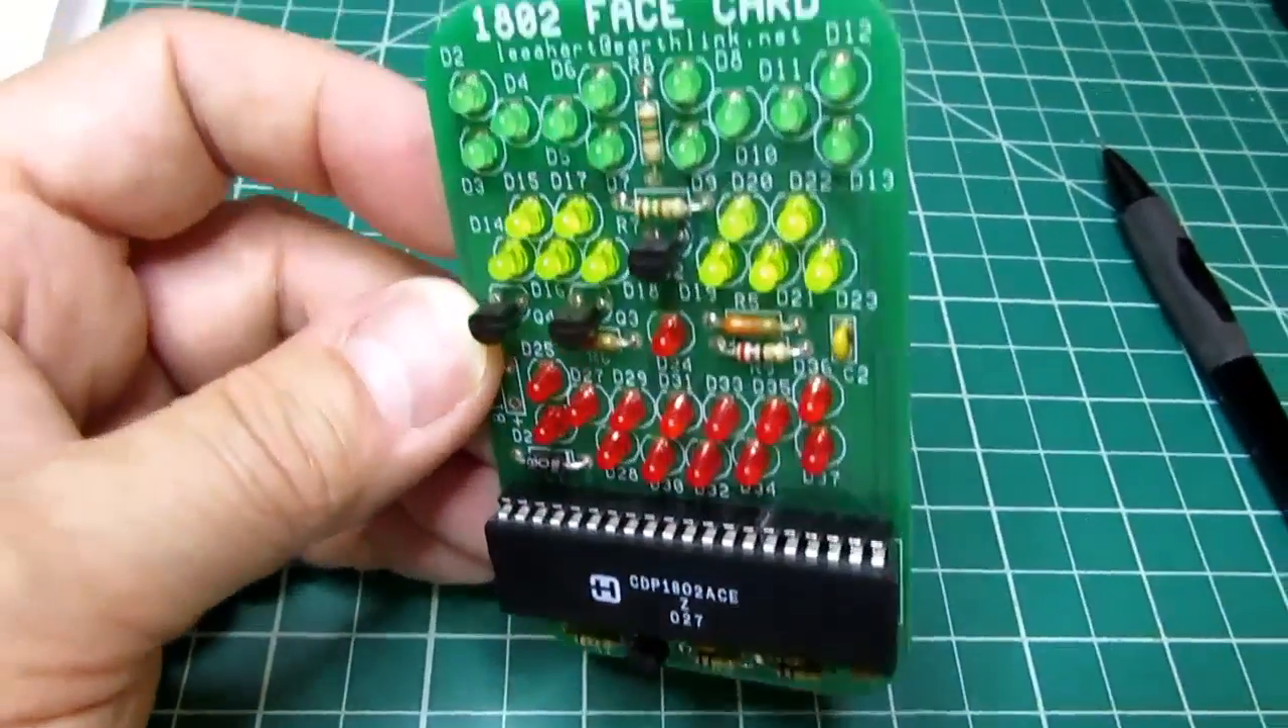Now the 1802 microprocessor is plugged in.